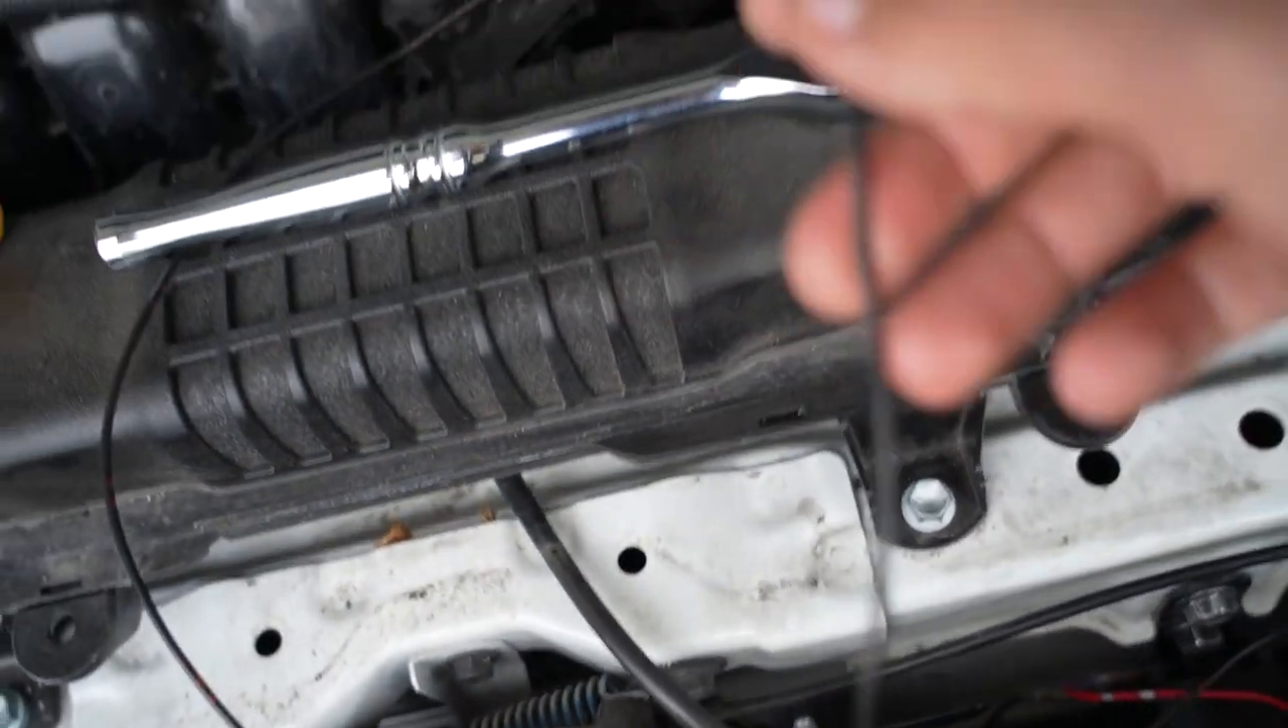And only thing left now to do is to go ahead and connect these uh ground wires.